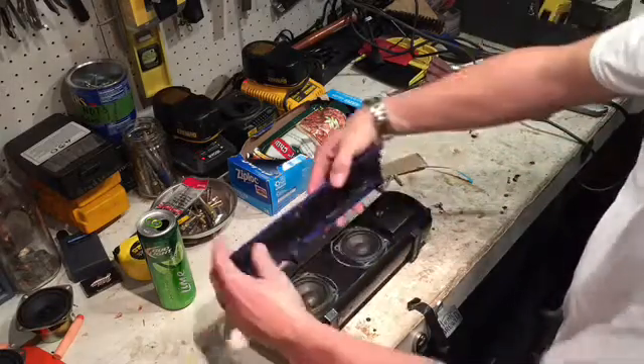I got the screen cover taken out.